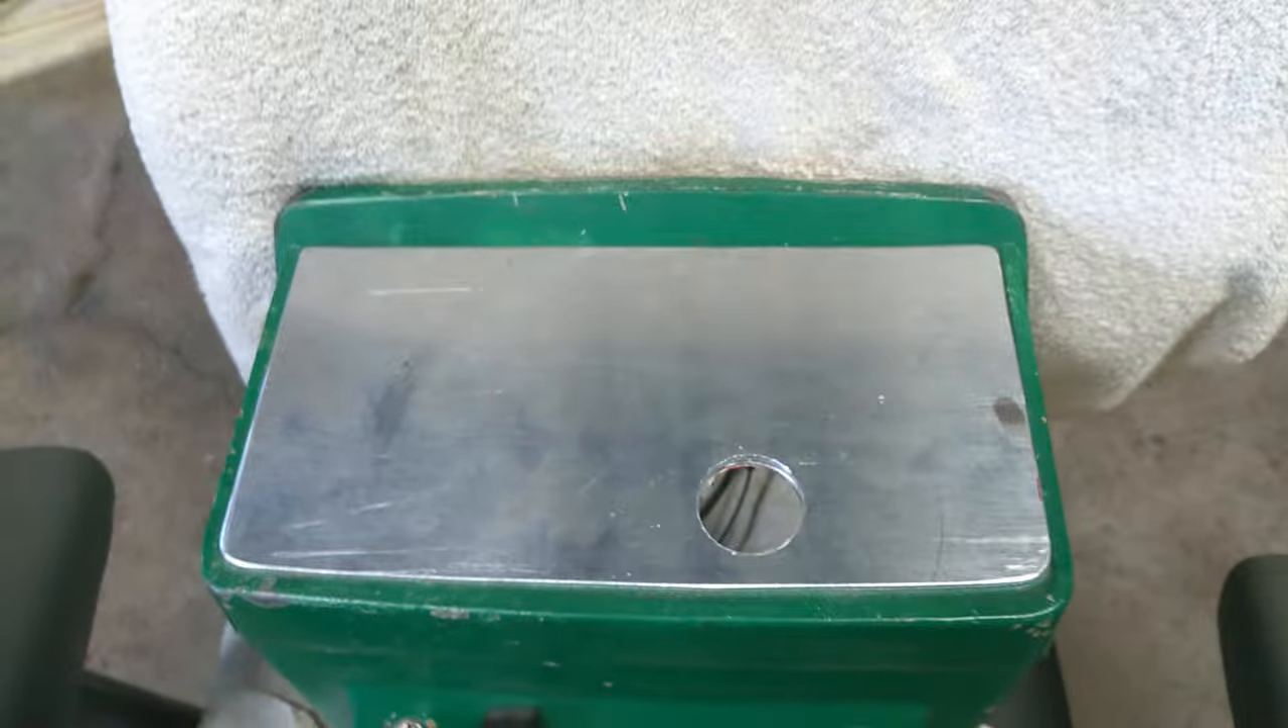All right y 'all we've got our aluminum plate cut out looks real nice it fits in there really nice.